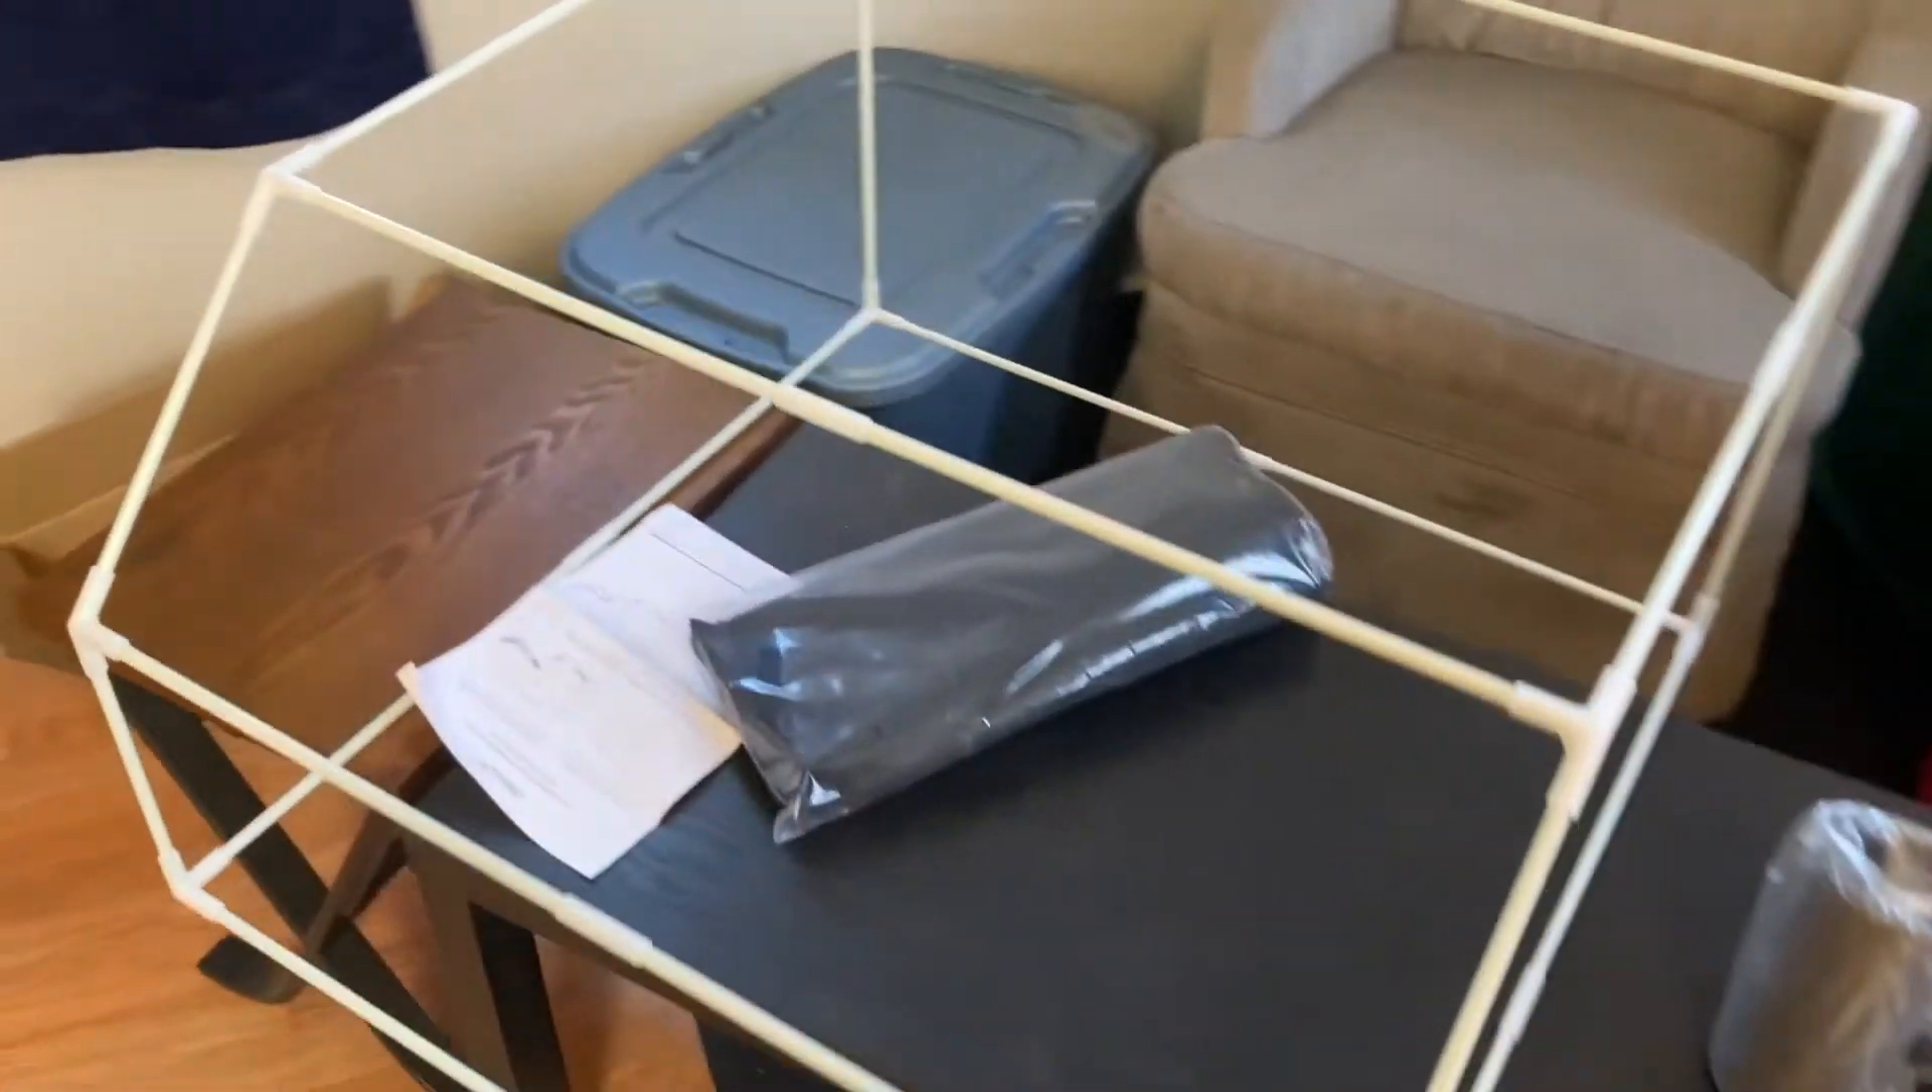All right got the frame fully assembled there.